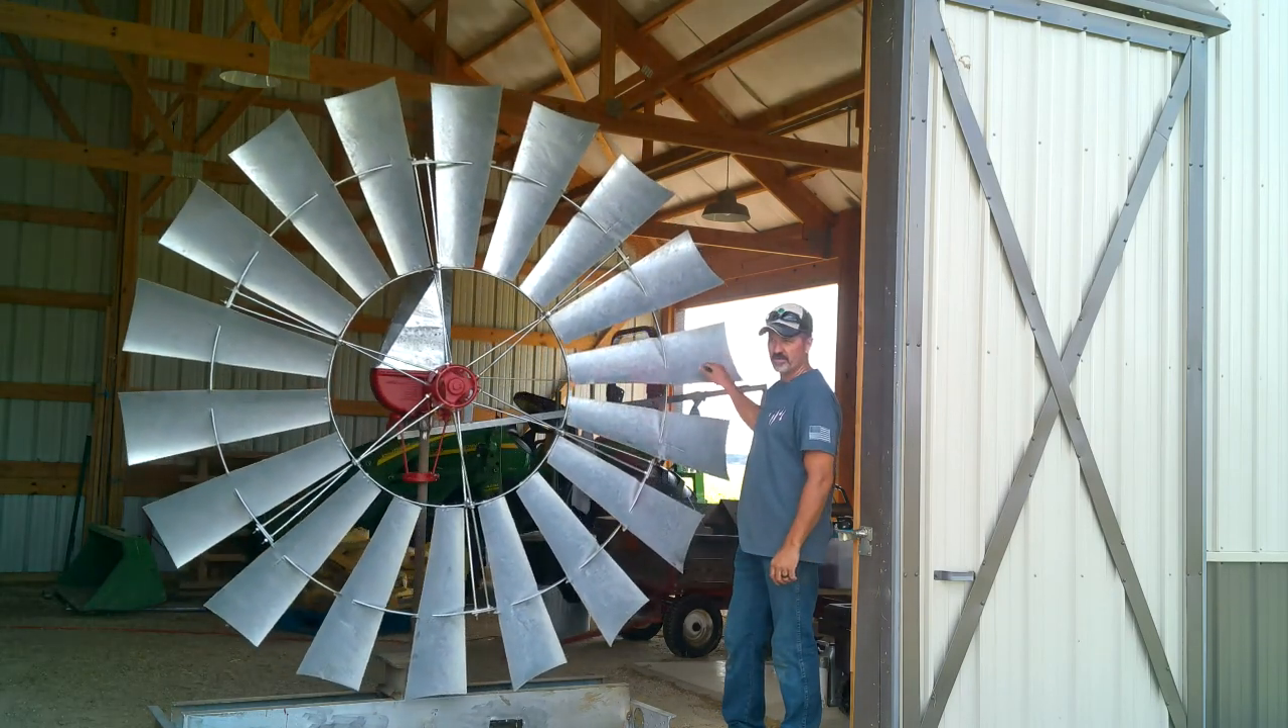Here it is. This is a A702. It's an eight -foot sail. All completely assembled. Except for the vane.